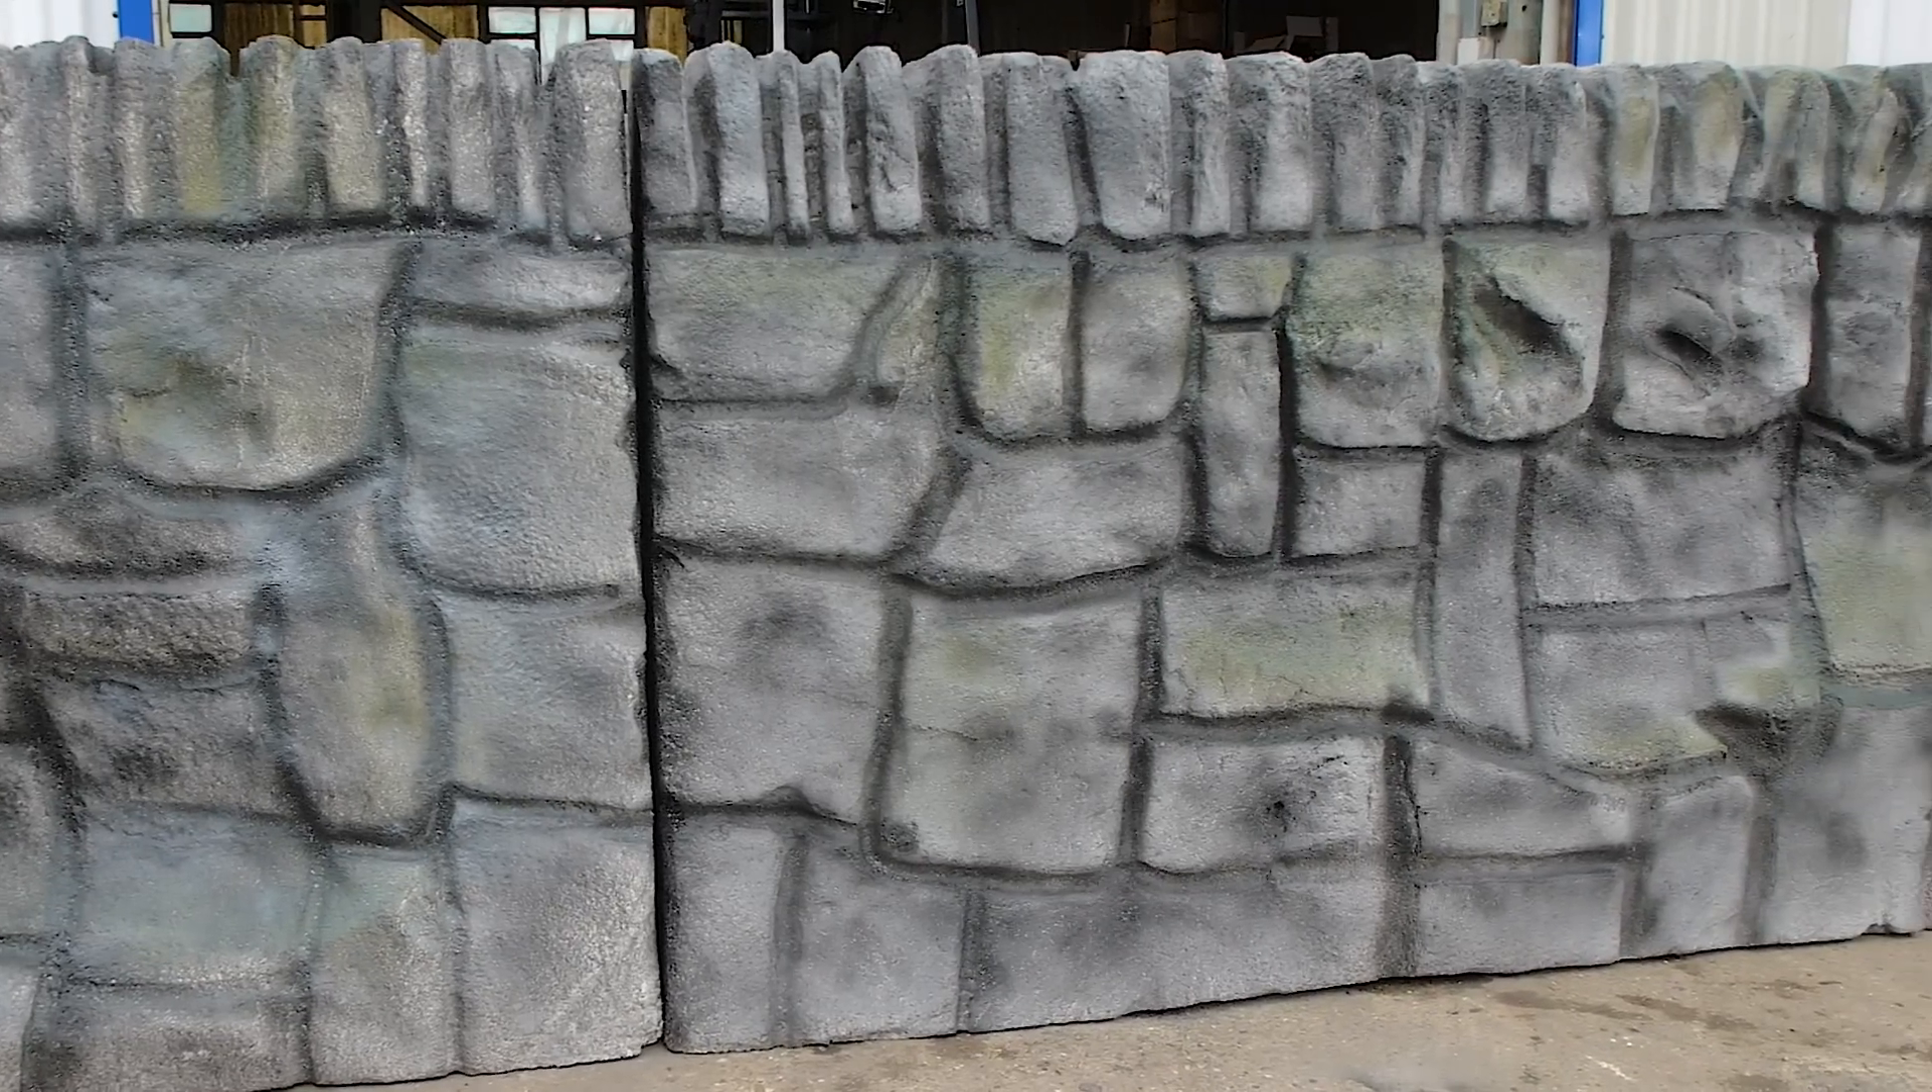Now at this point I'm pretty happy with how the wall looked there's obvious gaps between the different sections but we'll sort that when we get to the theatre.